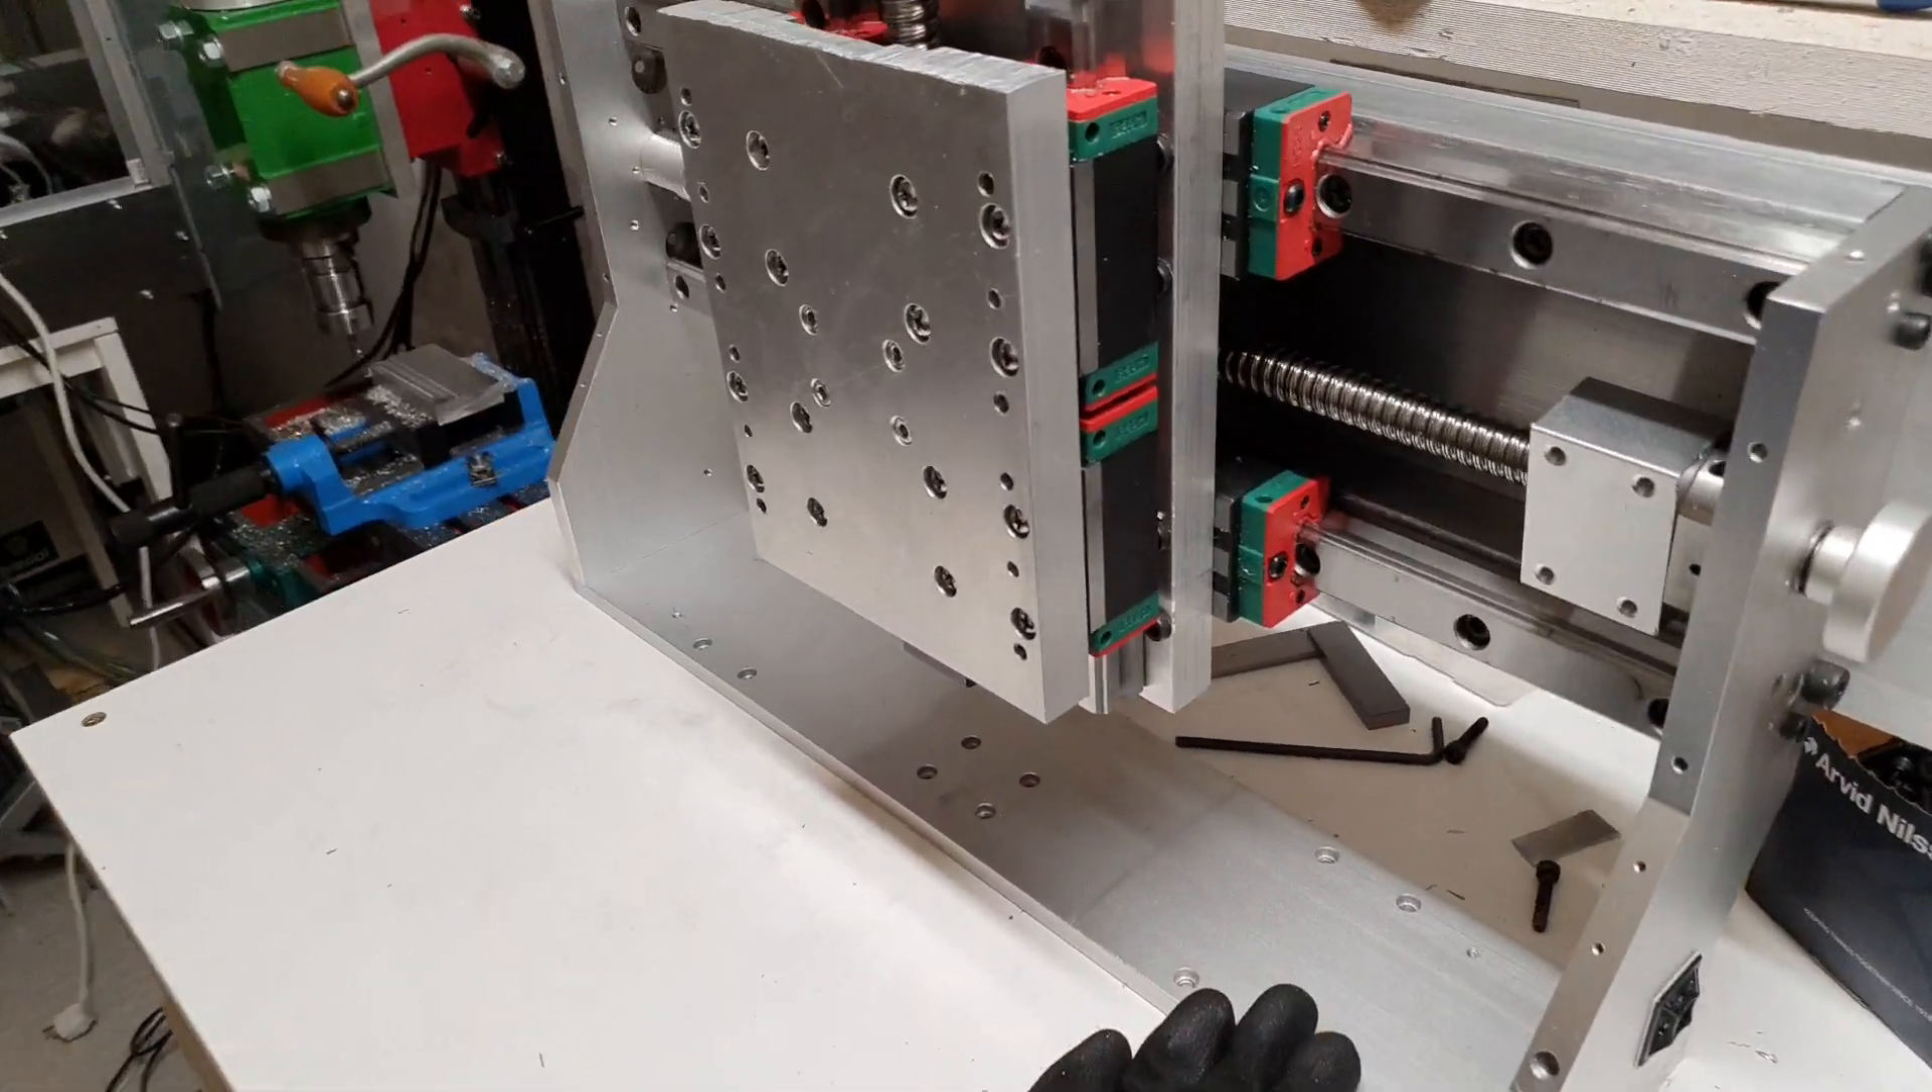Now I've mounted the base plate of the gantry.